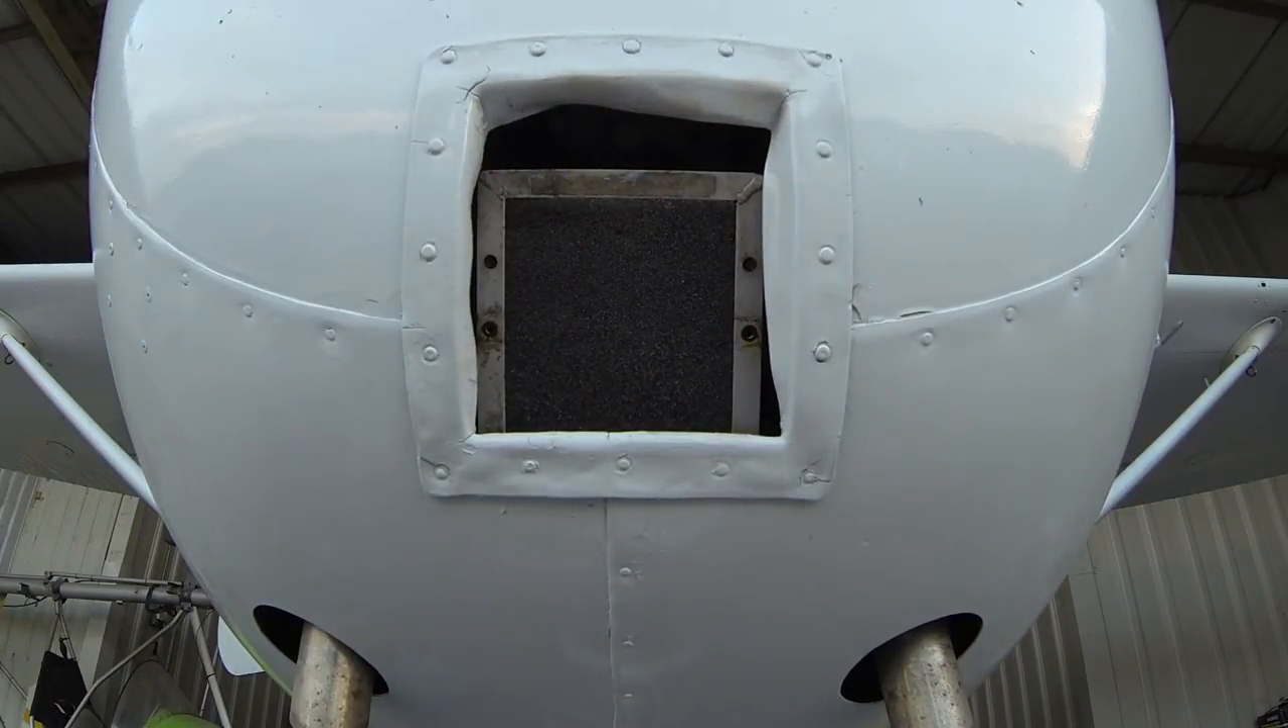All right, we've got our filter element in there.